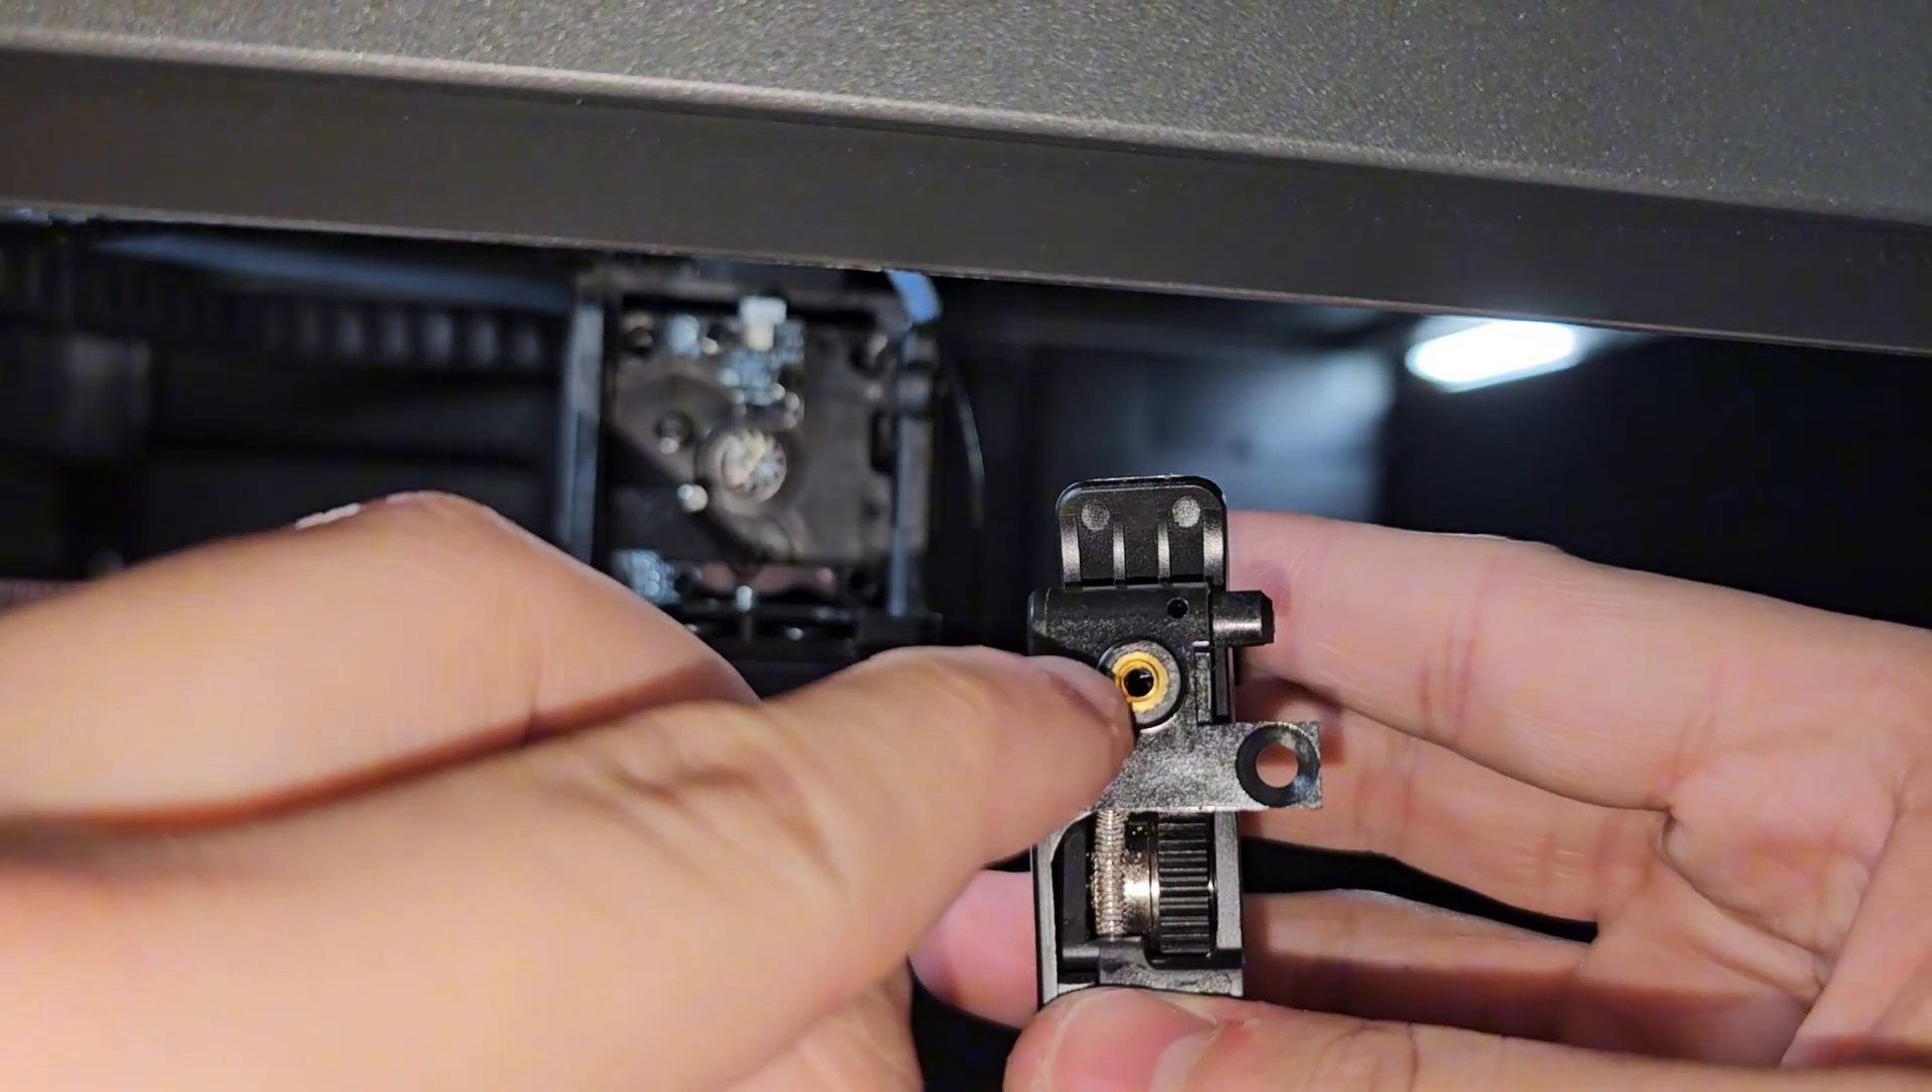This is actually really interesting, because there is no screw here. Is there supposed to be a screw right here?